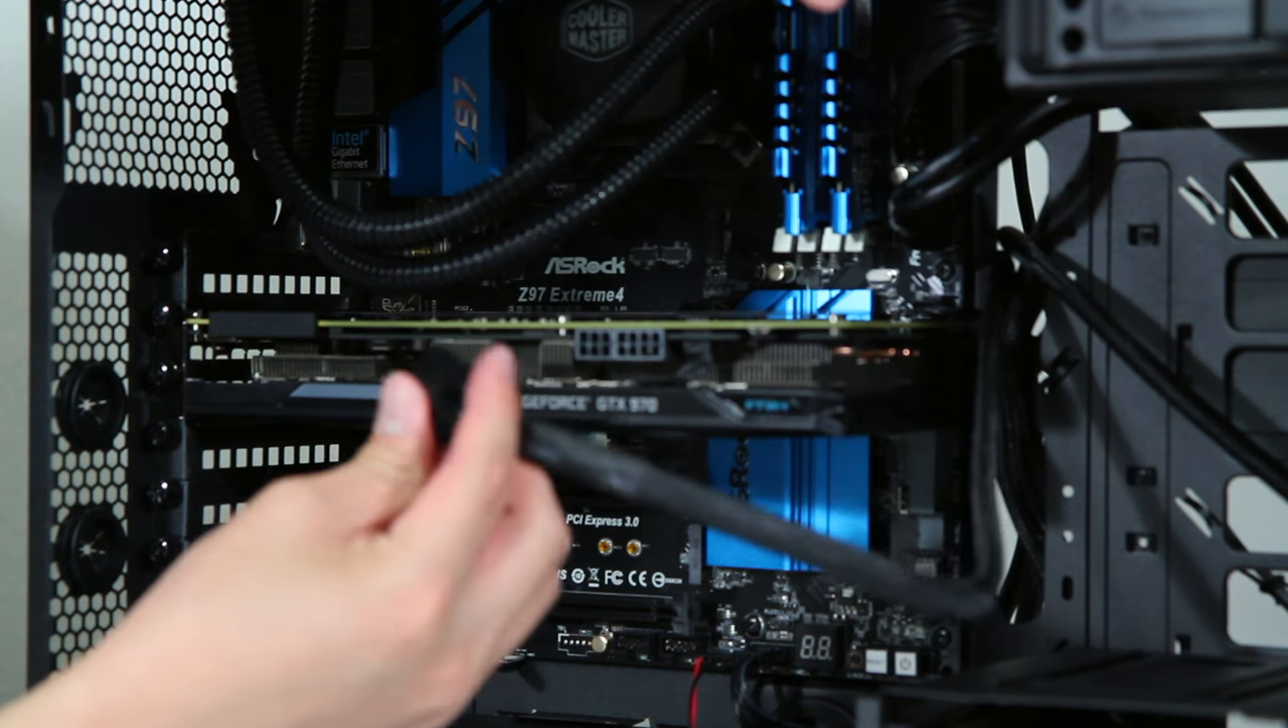All right, and now we have an installed GTX 970 minus the power cables.